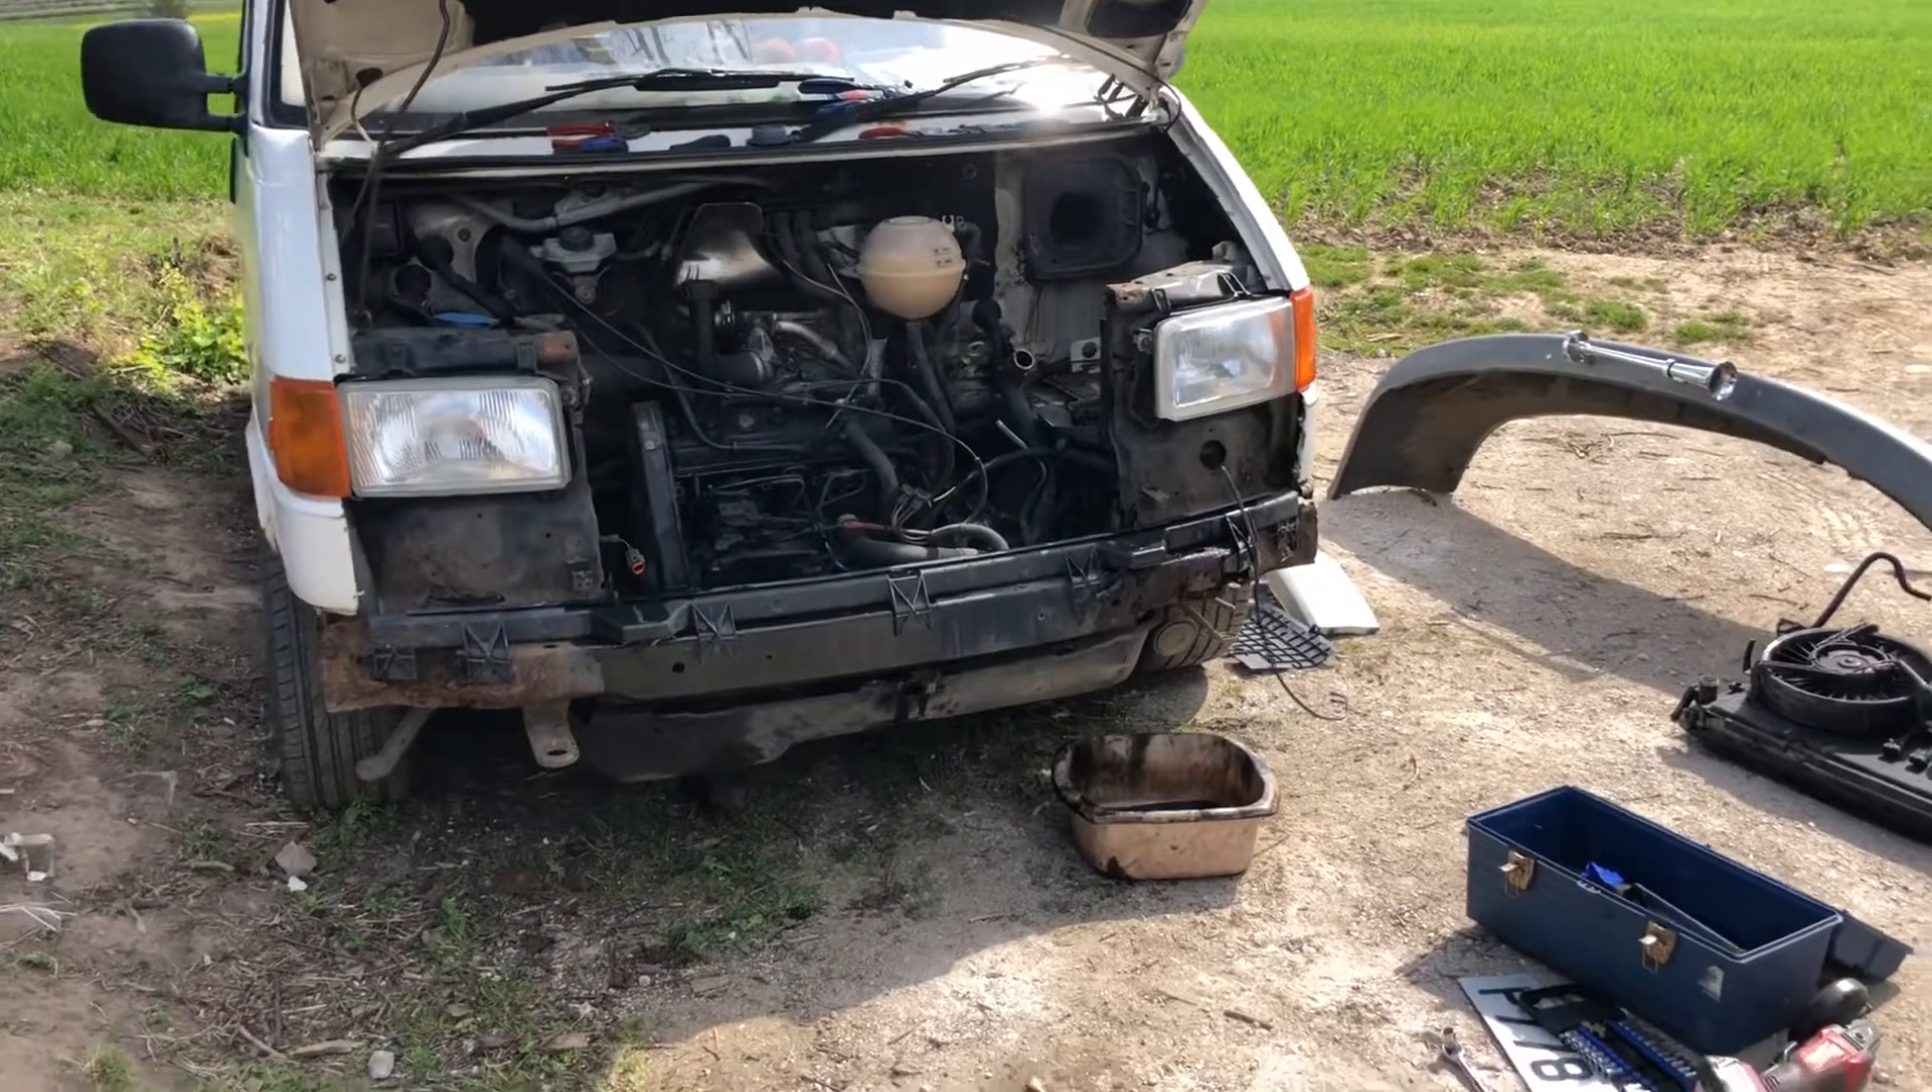As you can now see I've got the front end stripped off.